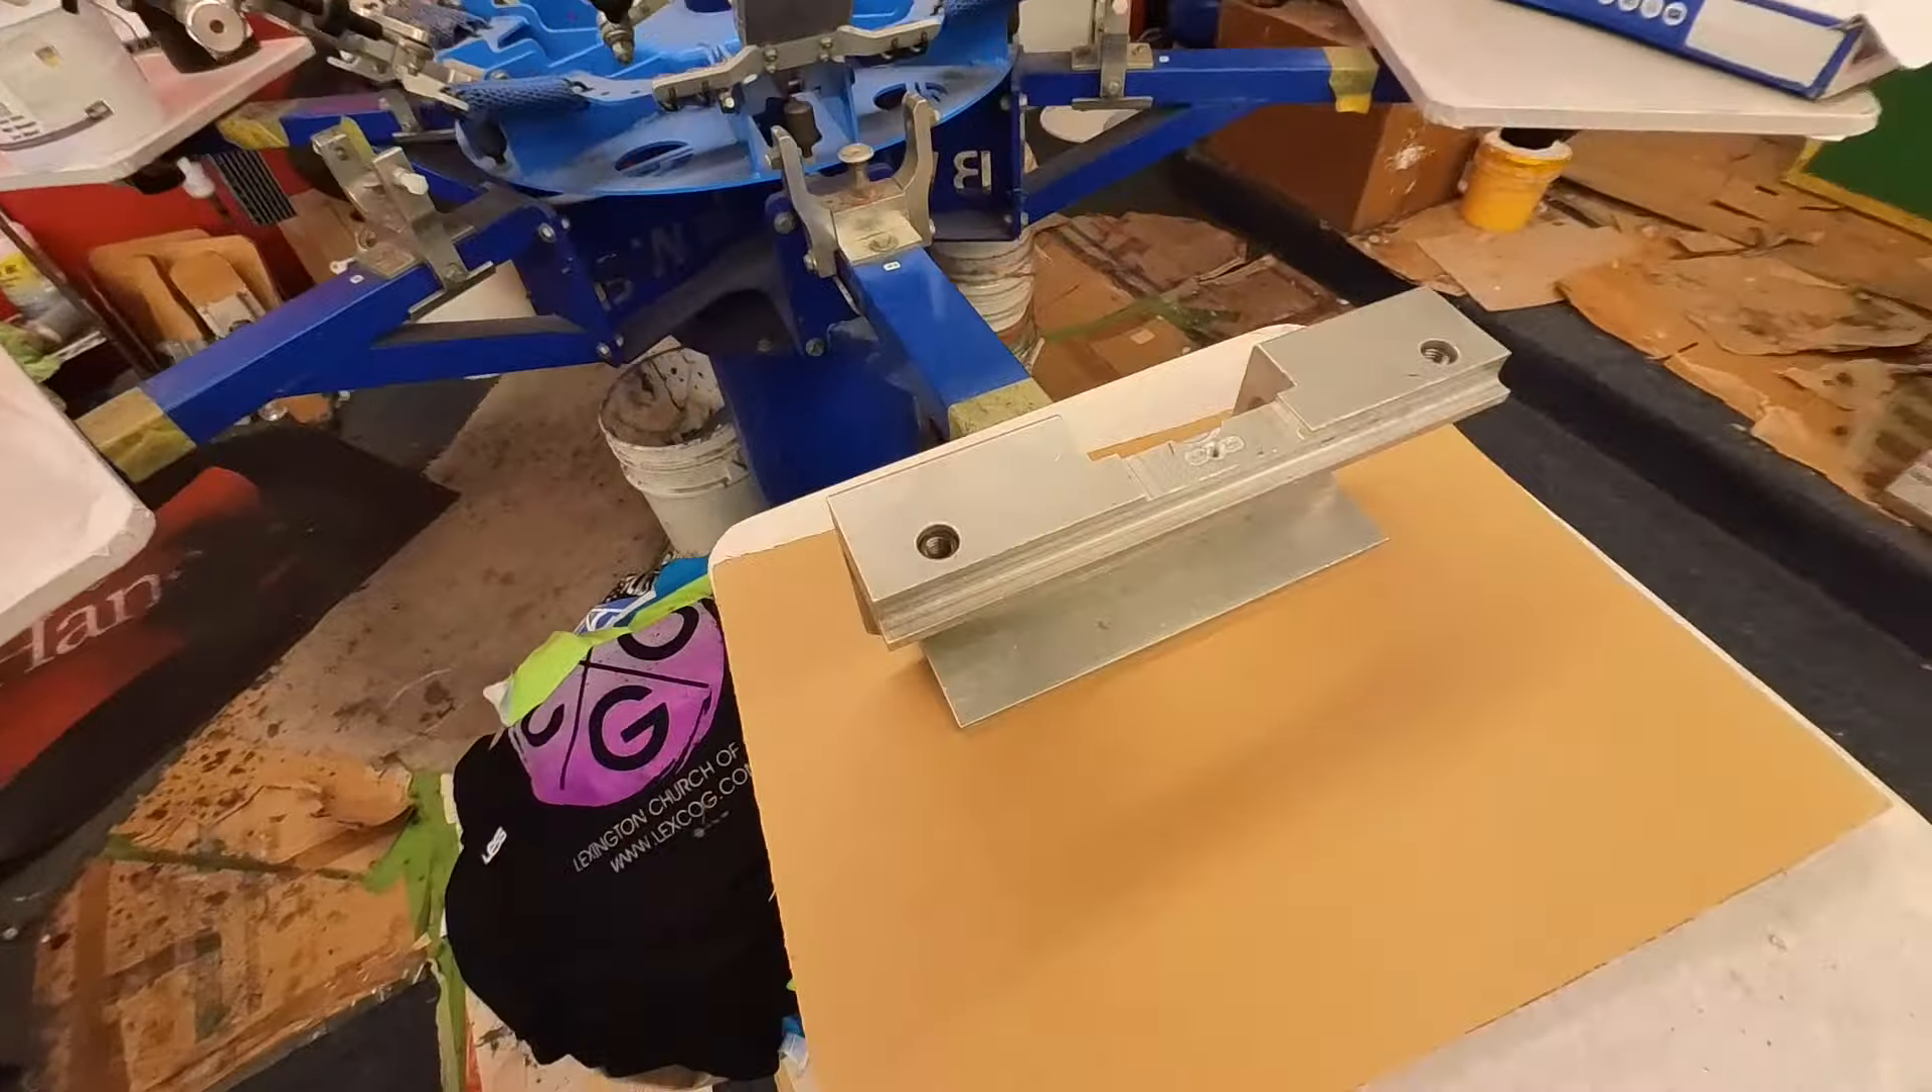That's a press with the screen clamp removed. There's the clamp. I've removed it.